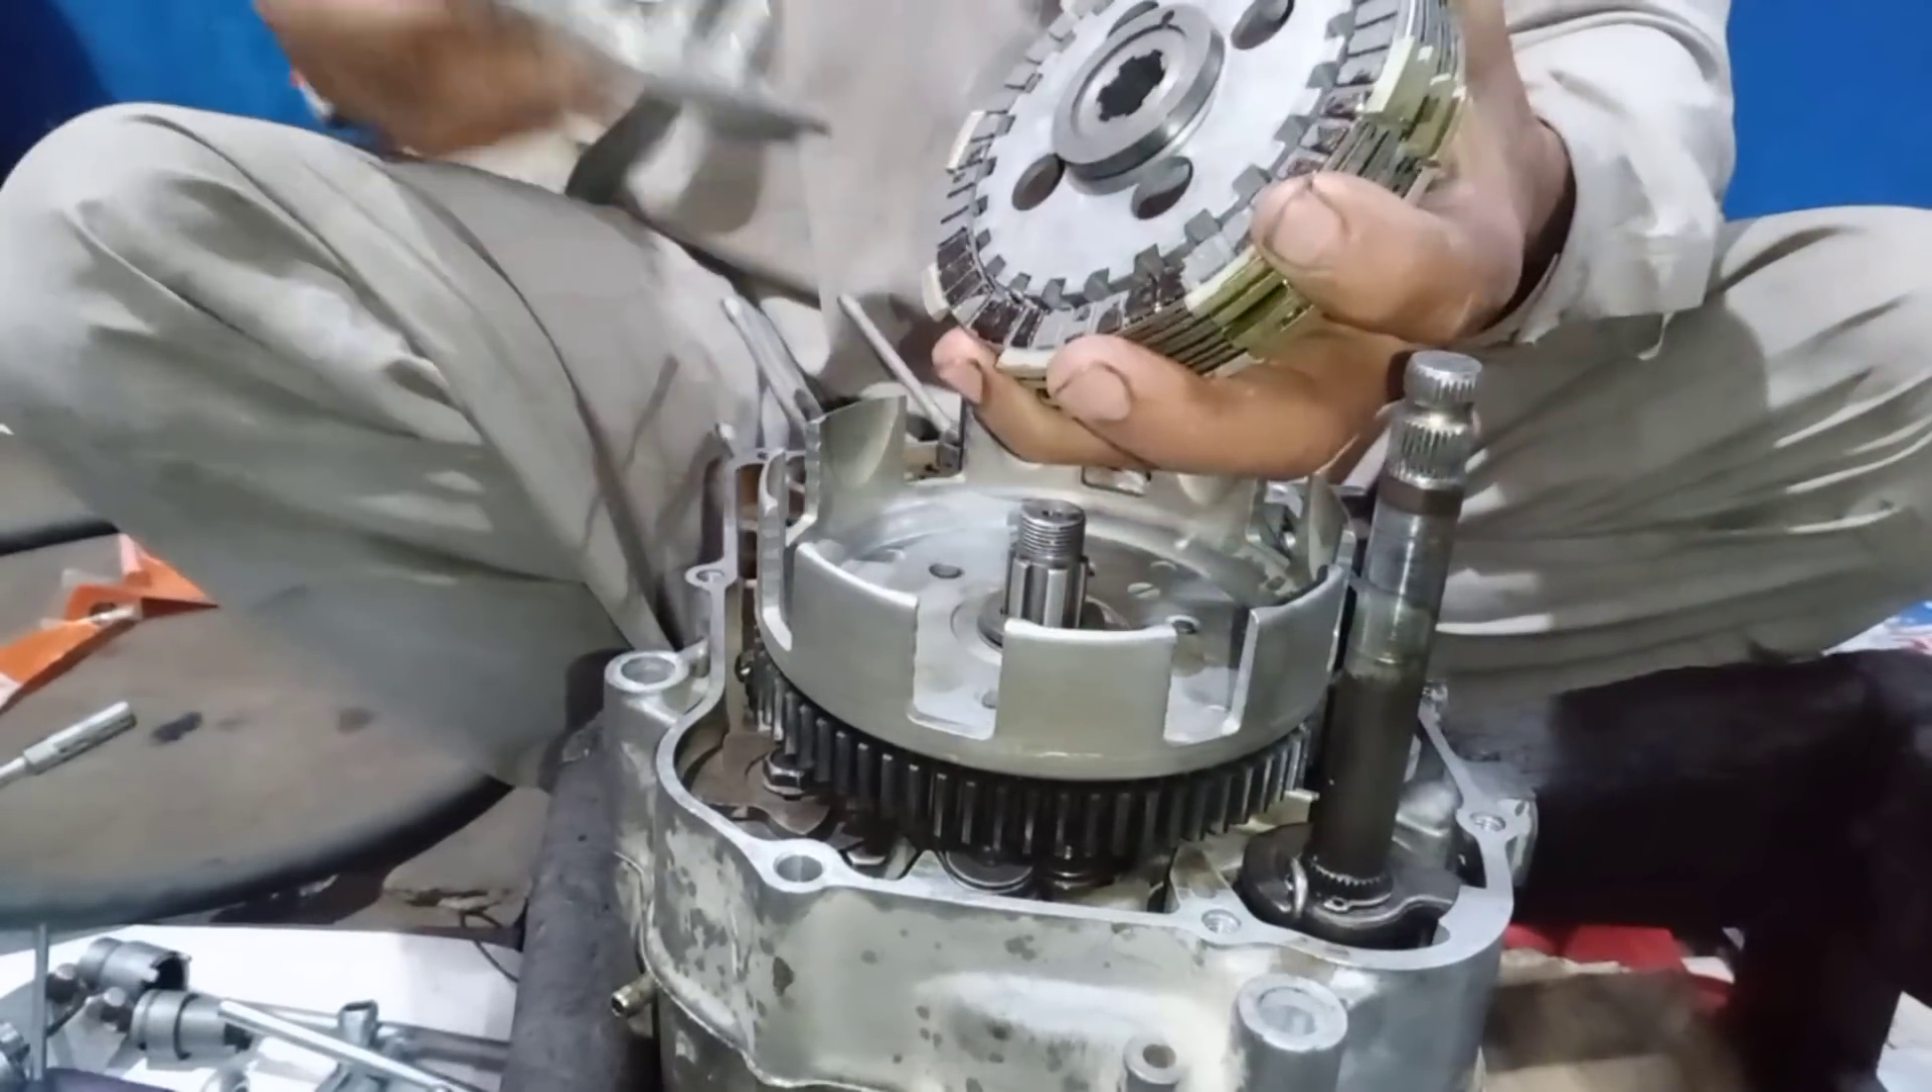یہاں پہ ہمارا کلچ باکس تقریباً فٹنگ ہو گیا ہے ابھی اس کلچ سینٹر کو ہم نے لگا دینا۔